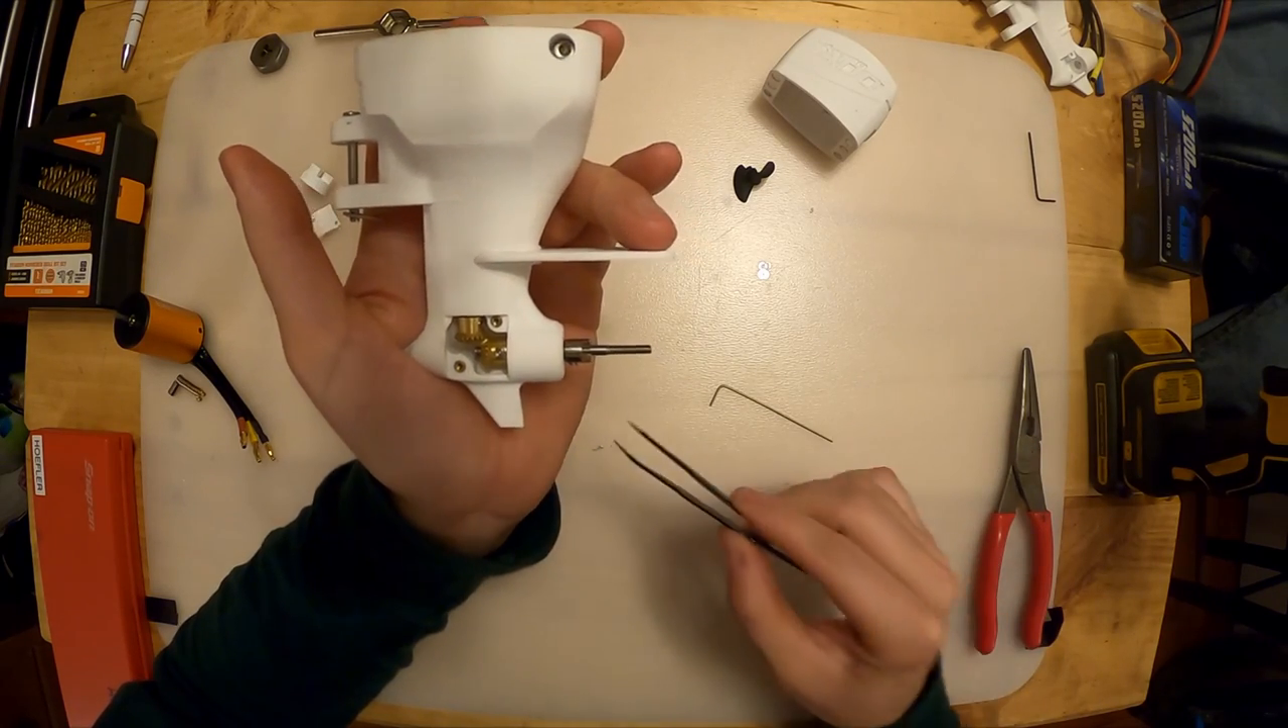See how the shaft is sticking out a little bit.